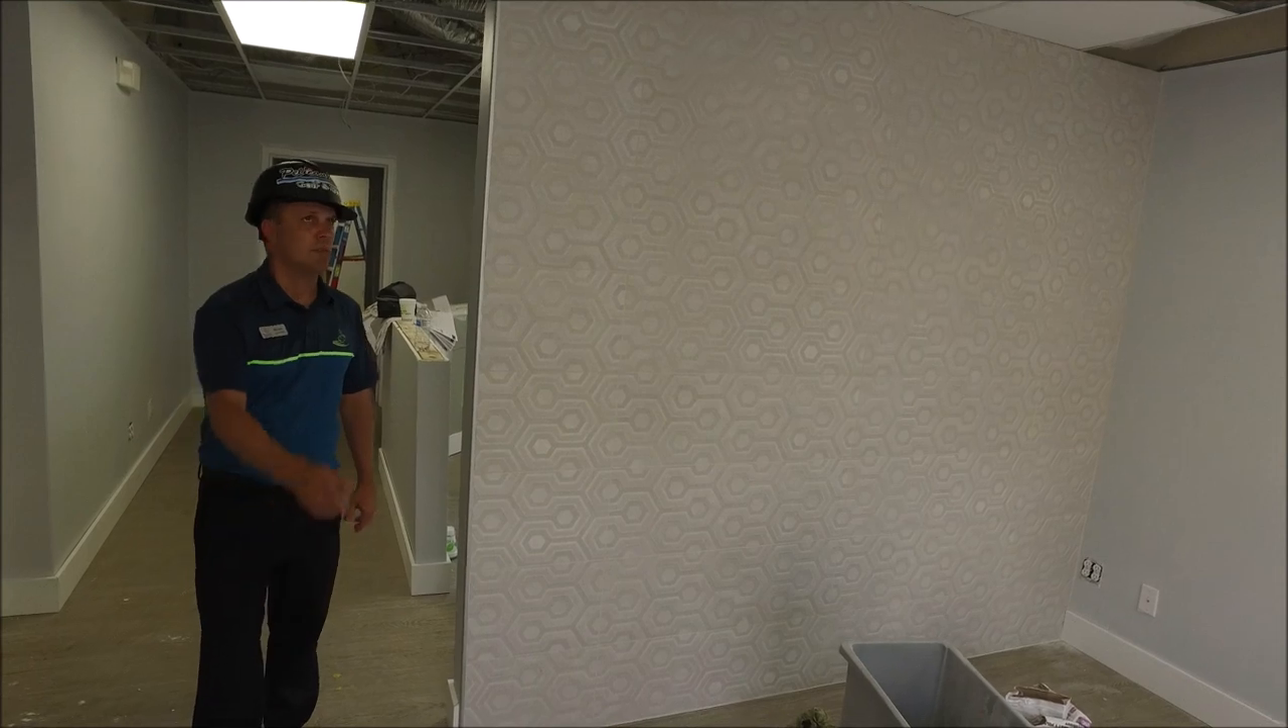You can see the baseboards have been installed. The first coat of paint is in.